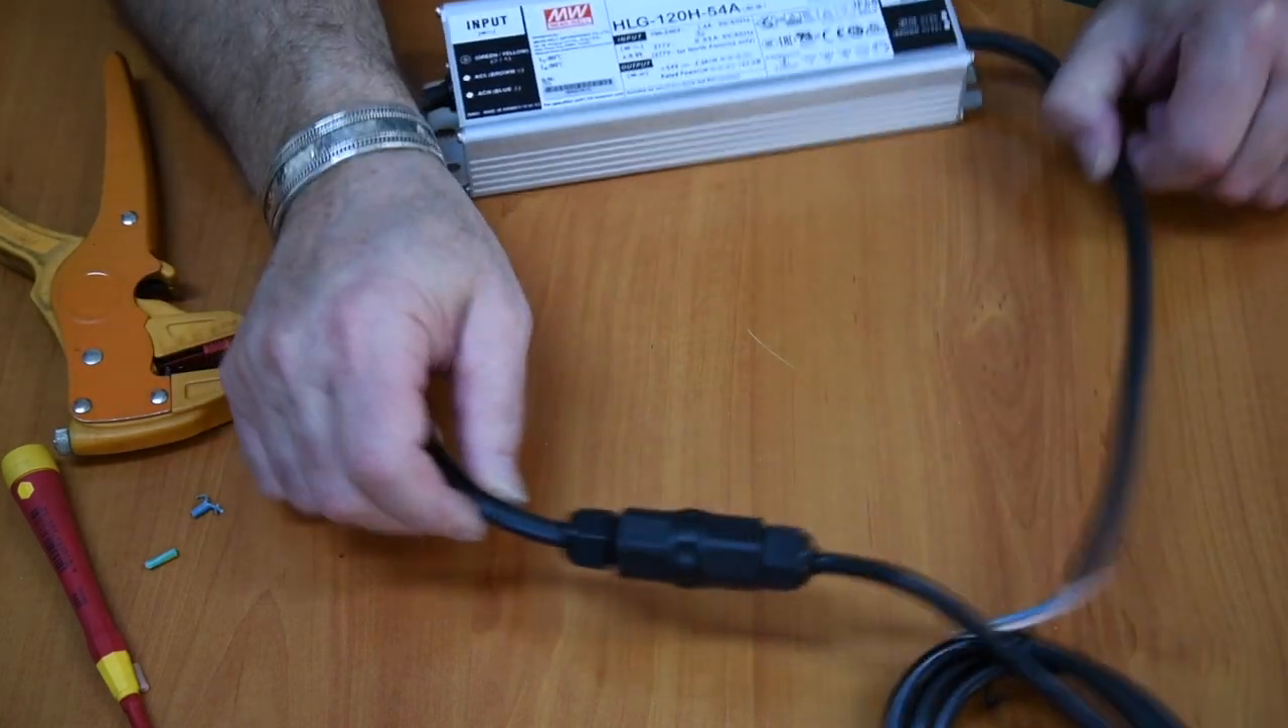There we have the connected mains input.